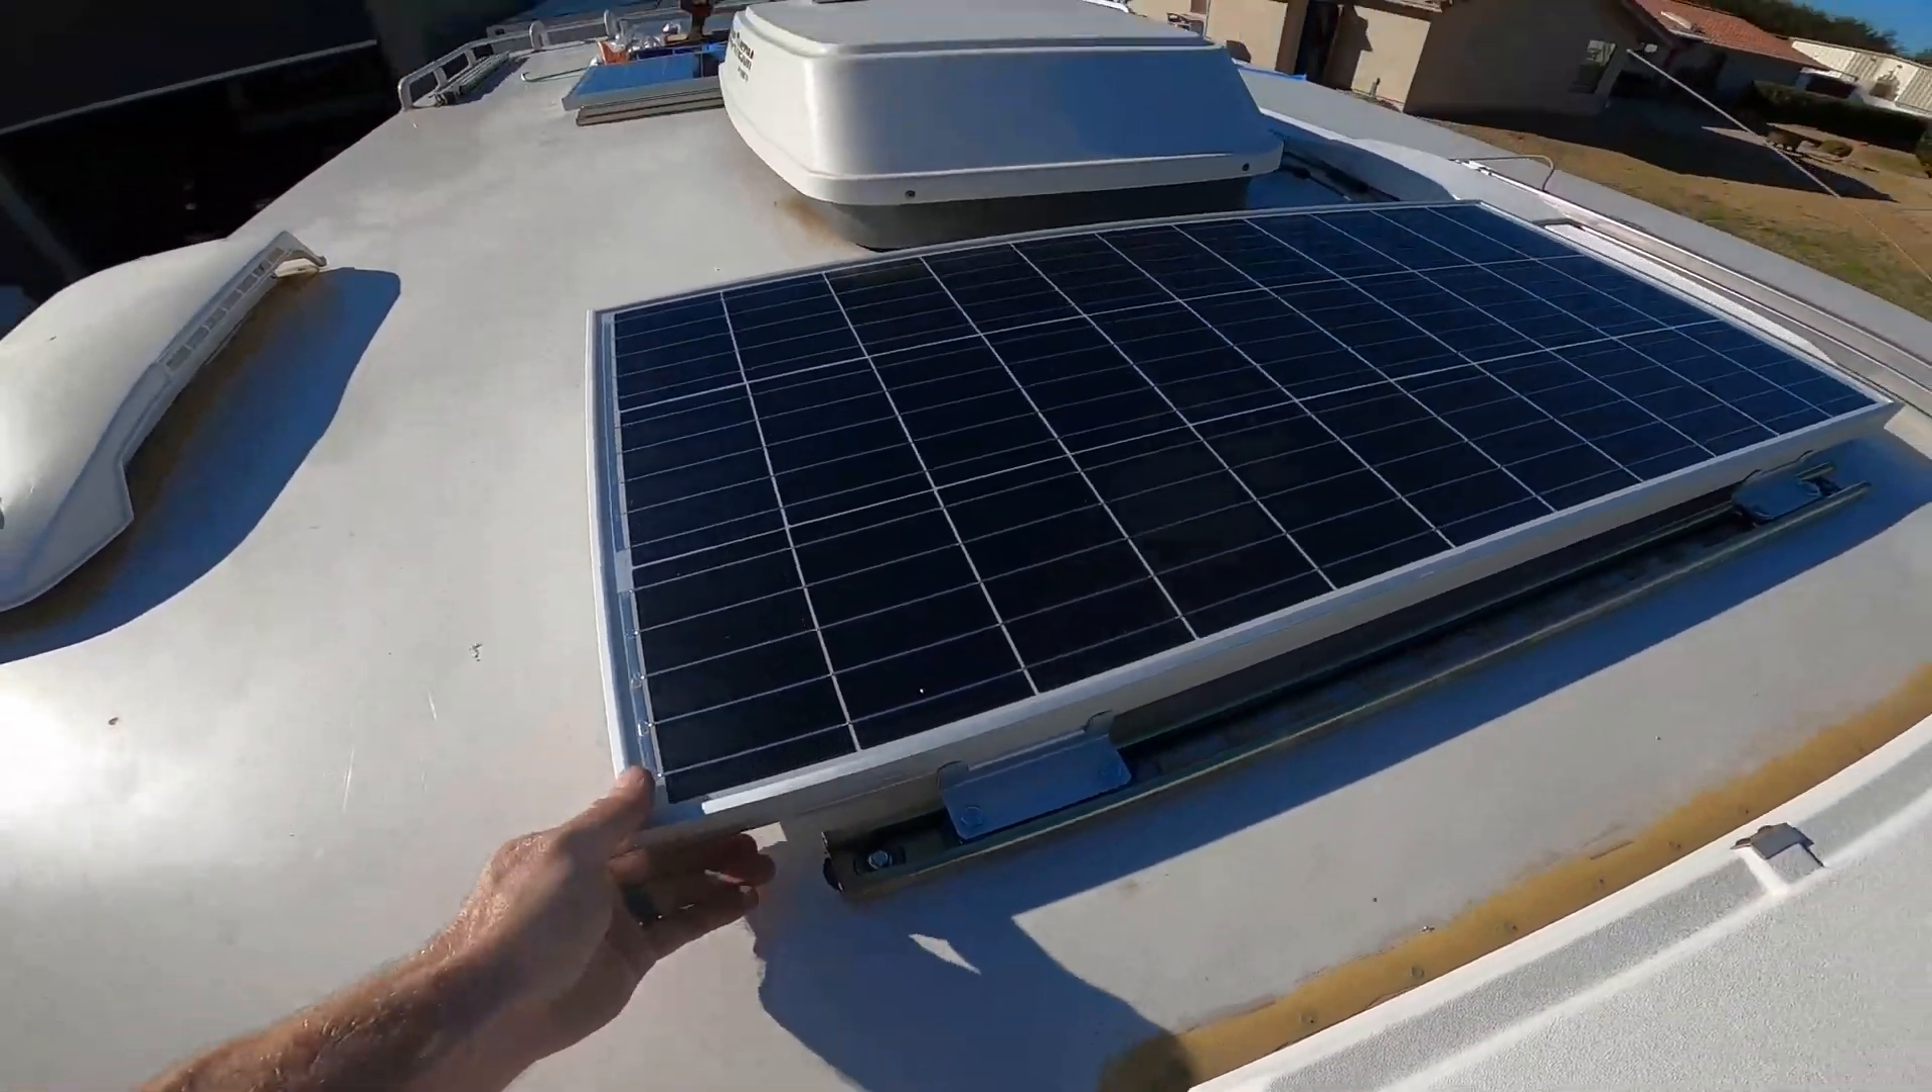We got one solar panel down three more to go.